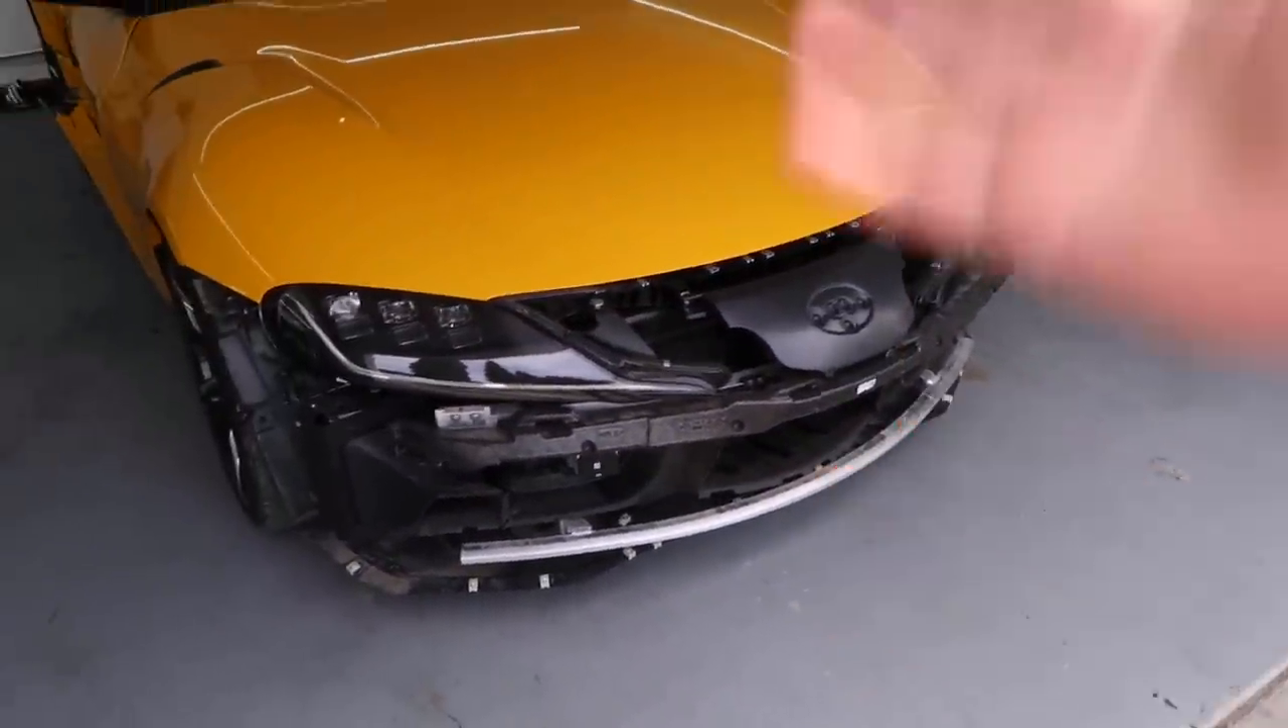Now, obviously, we're missing the front bumper.